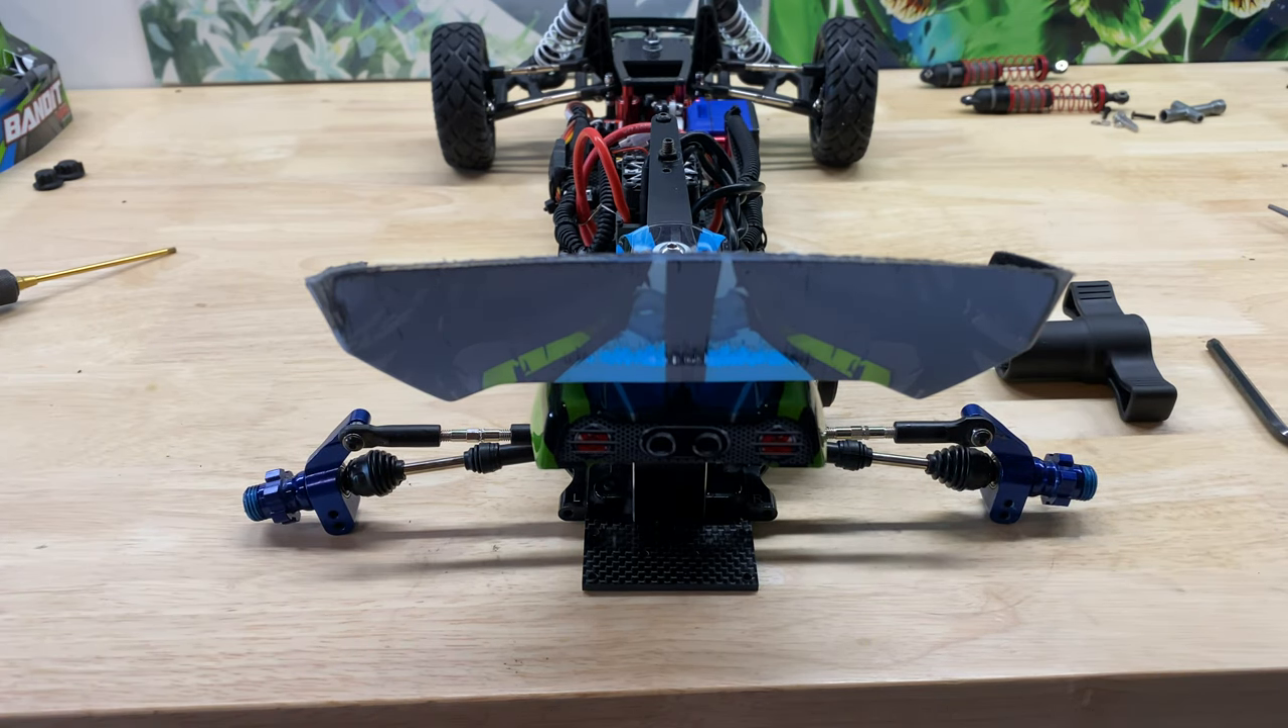All right both new drive shafts are on.